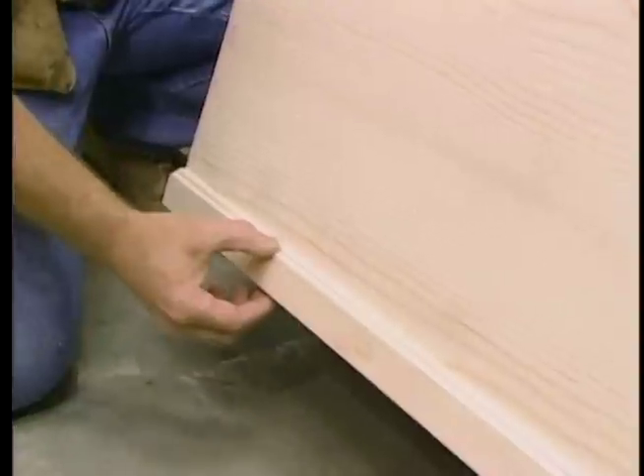At the bottom edge of the chest, I've installed a decorative base.